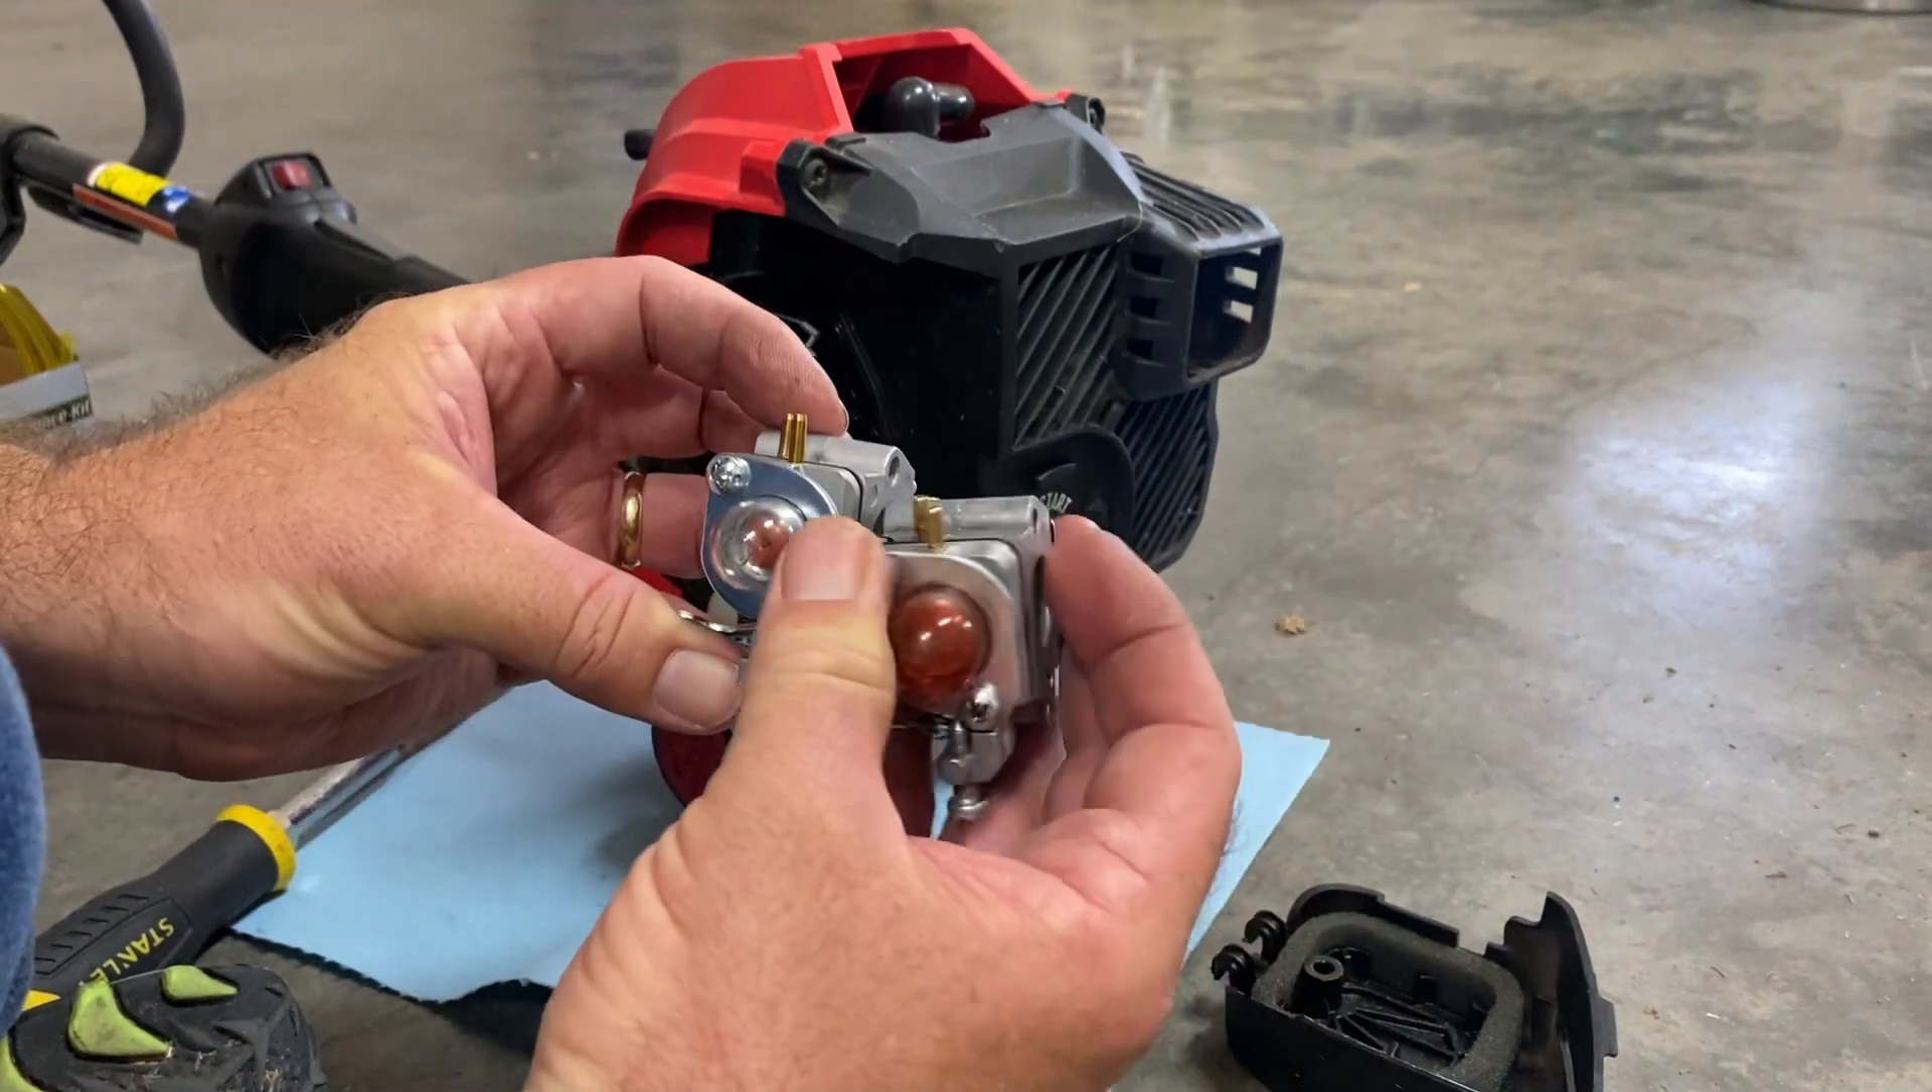And now we have our old carburetor right here. And got it taken off.